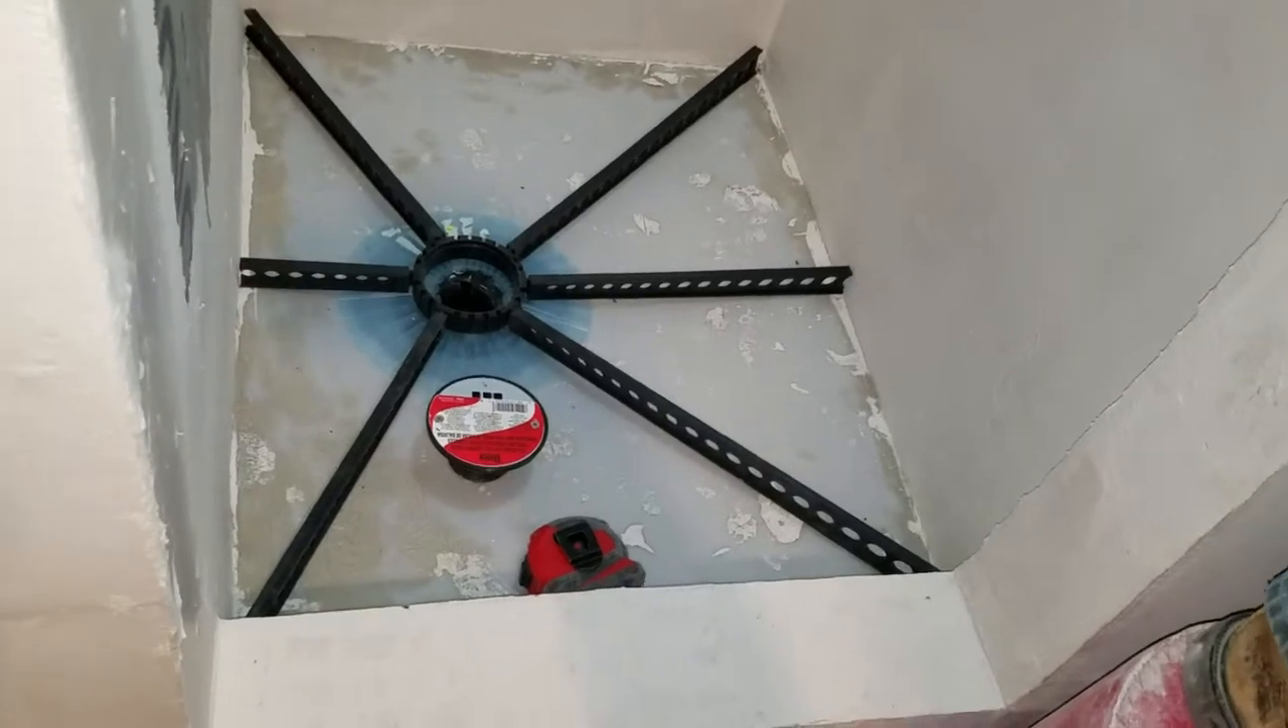And this is We've got our sloping strips installed here.